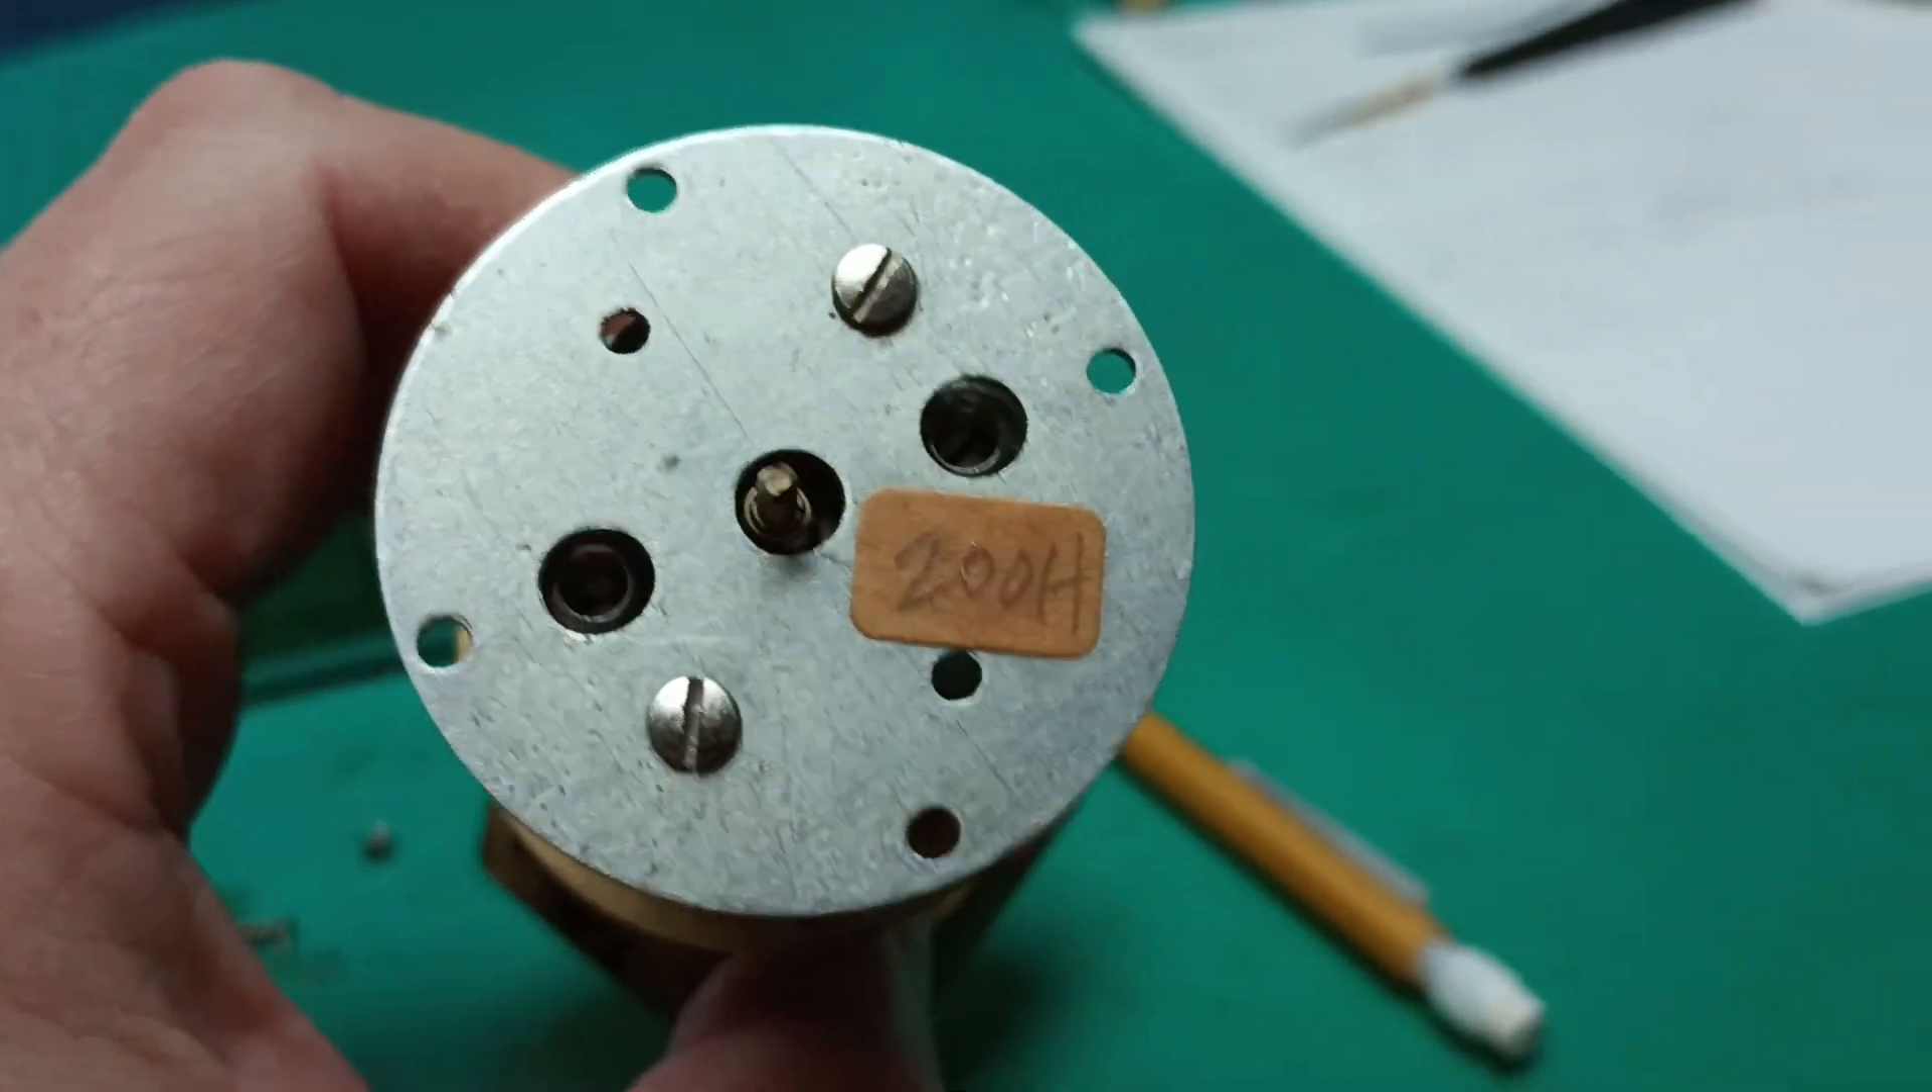There's an alignment here, so that inductor stem in the center of the view there is more or less centered in that hole.